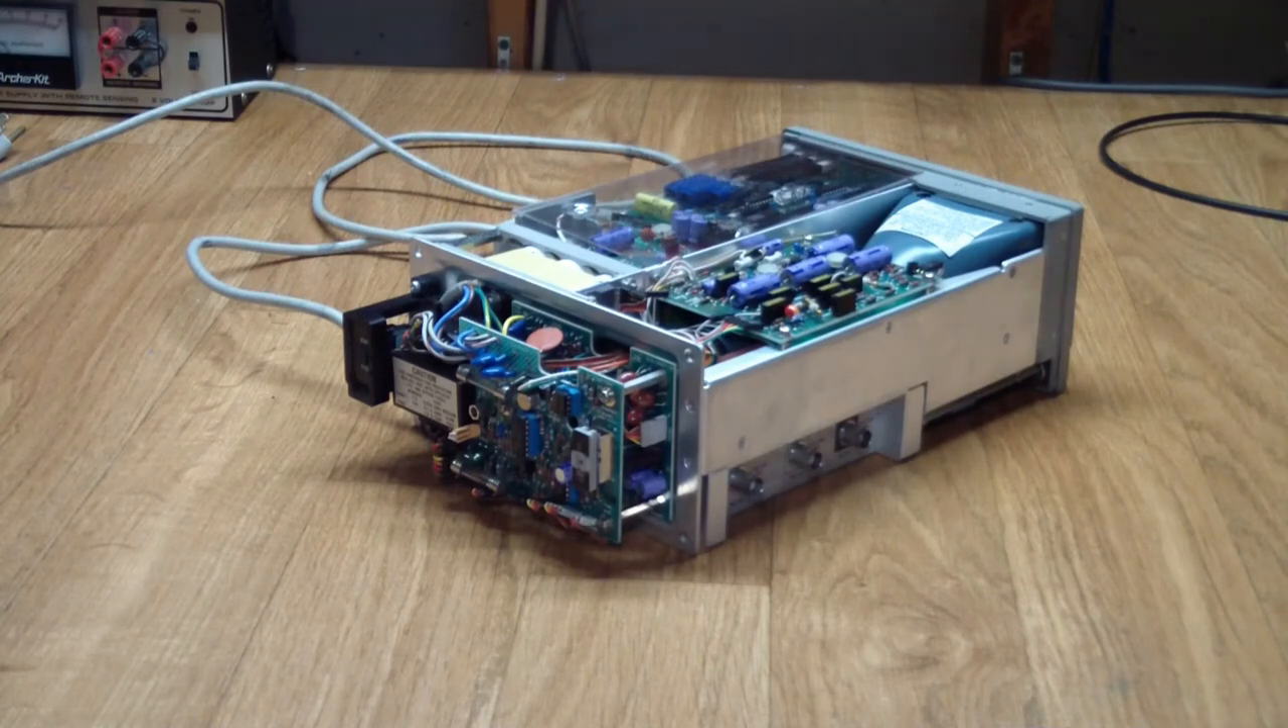Here's the scope with its armor removed.